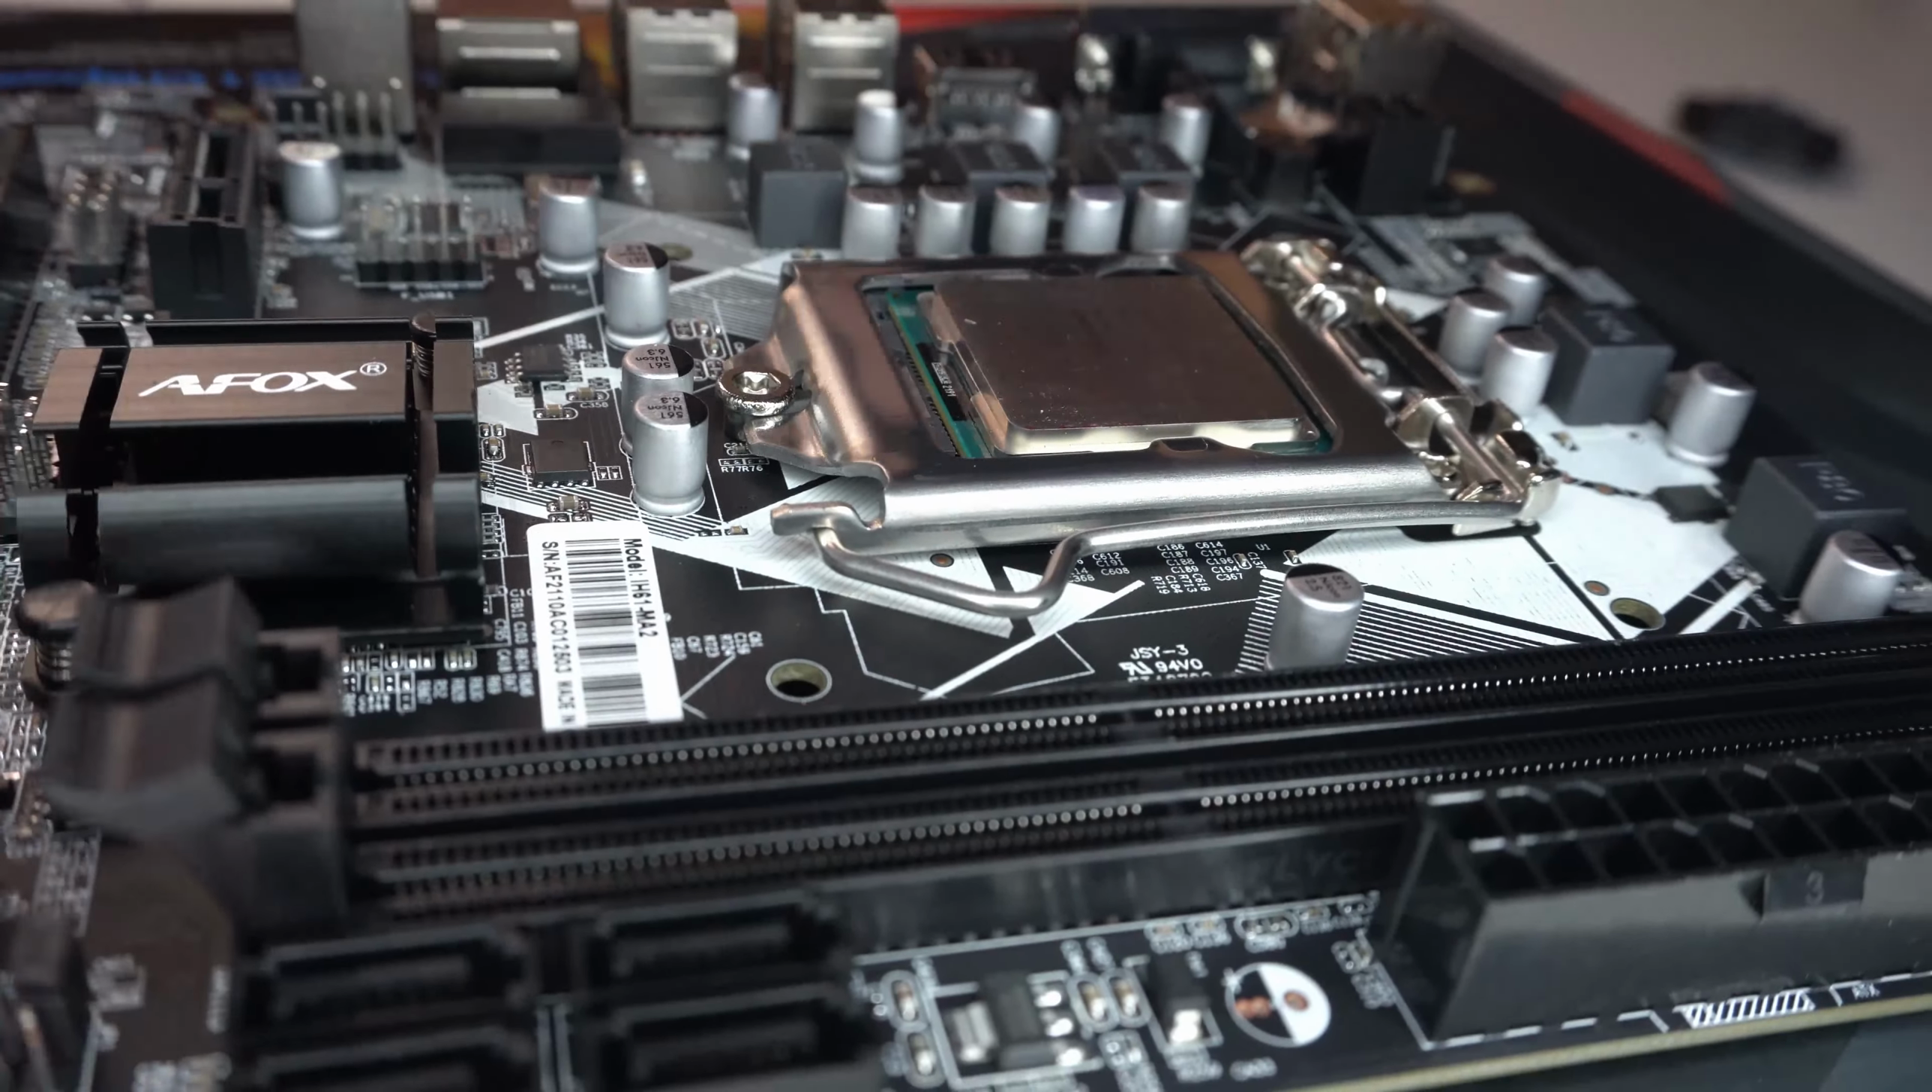Pronto, ficou preso O processador tá colocado.